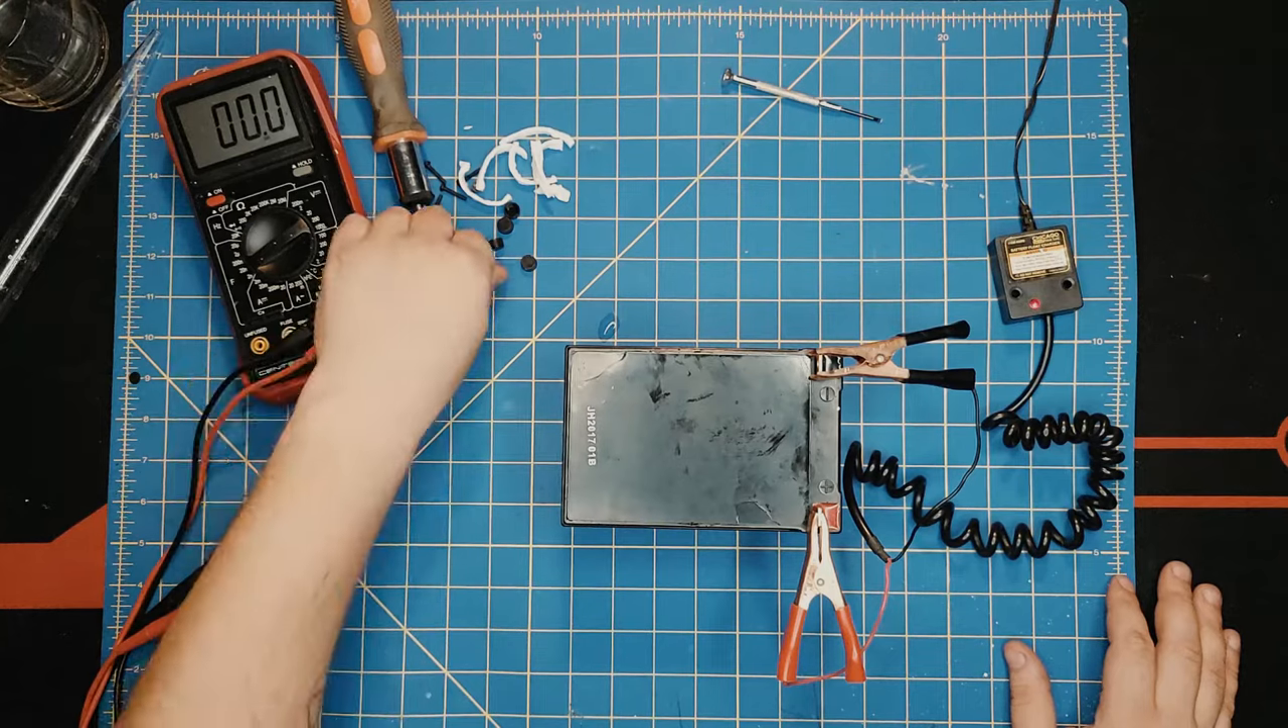And as you notice, I'm not putting the caps, the air caps, on yet.